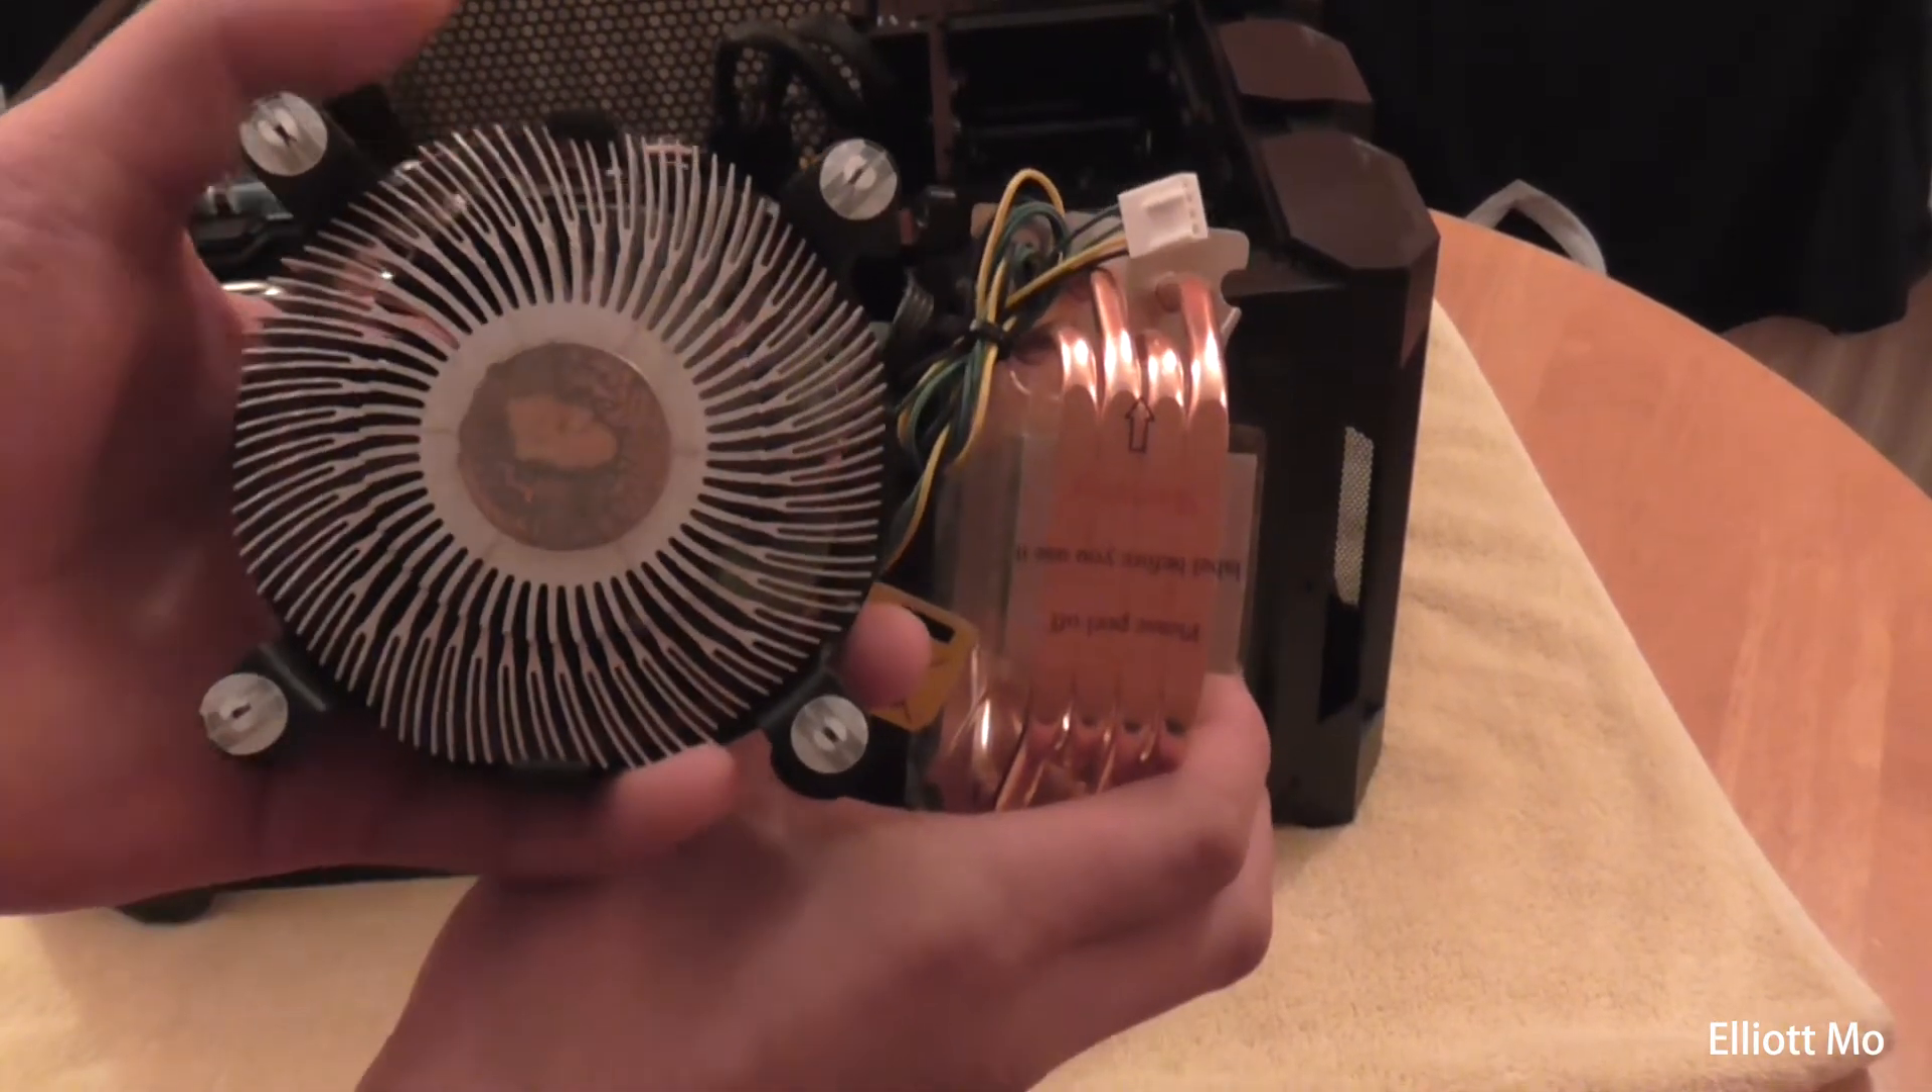So I've just taken the stock heatsink off my PC and as you can see, there's a huge difference in size.